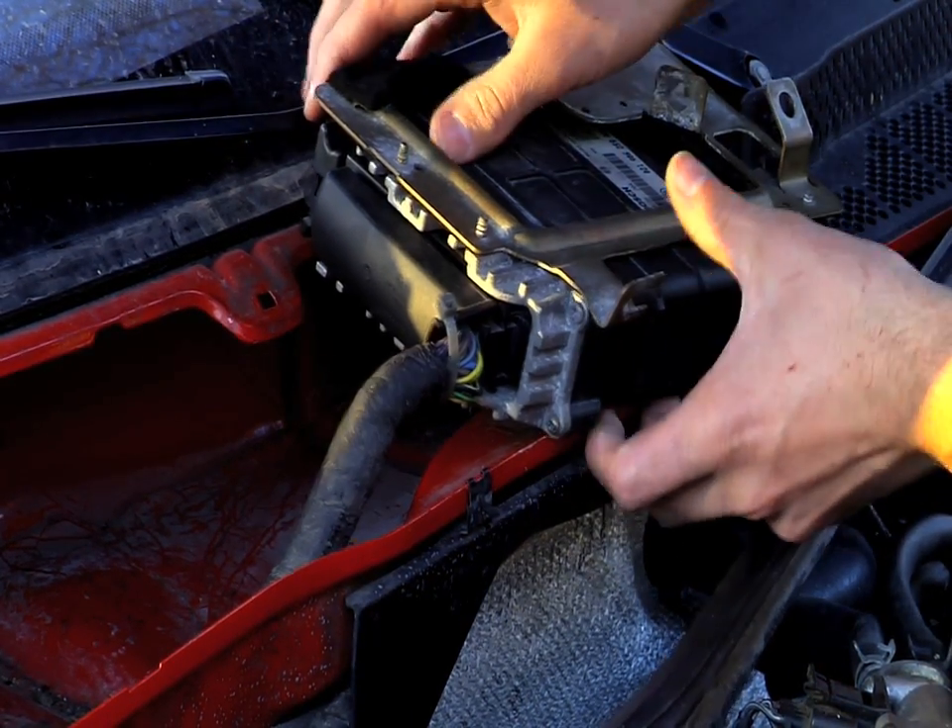The only thing holding on your ECU now is the wiring harness.